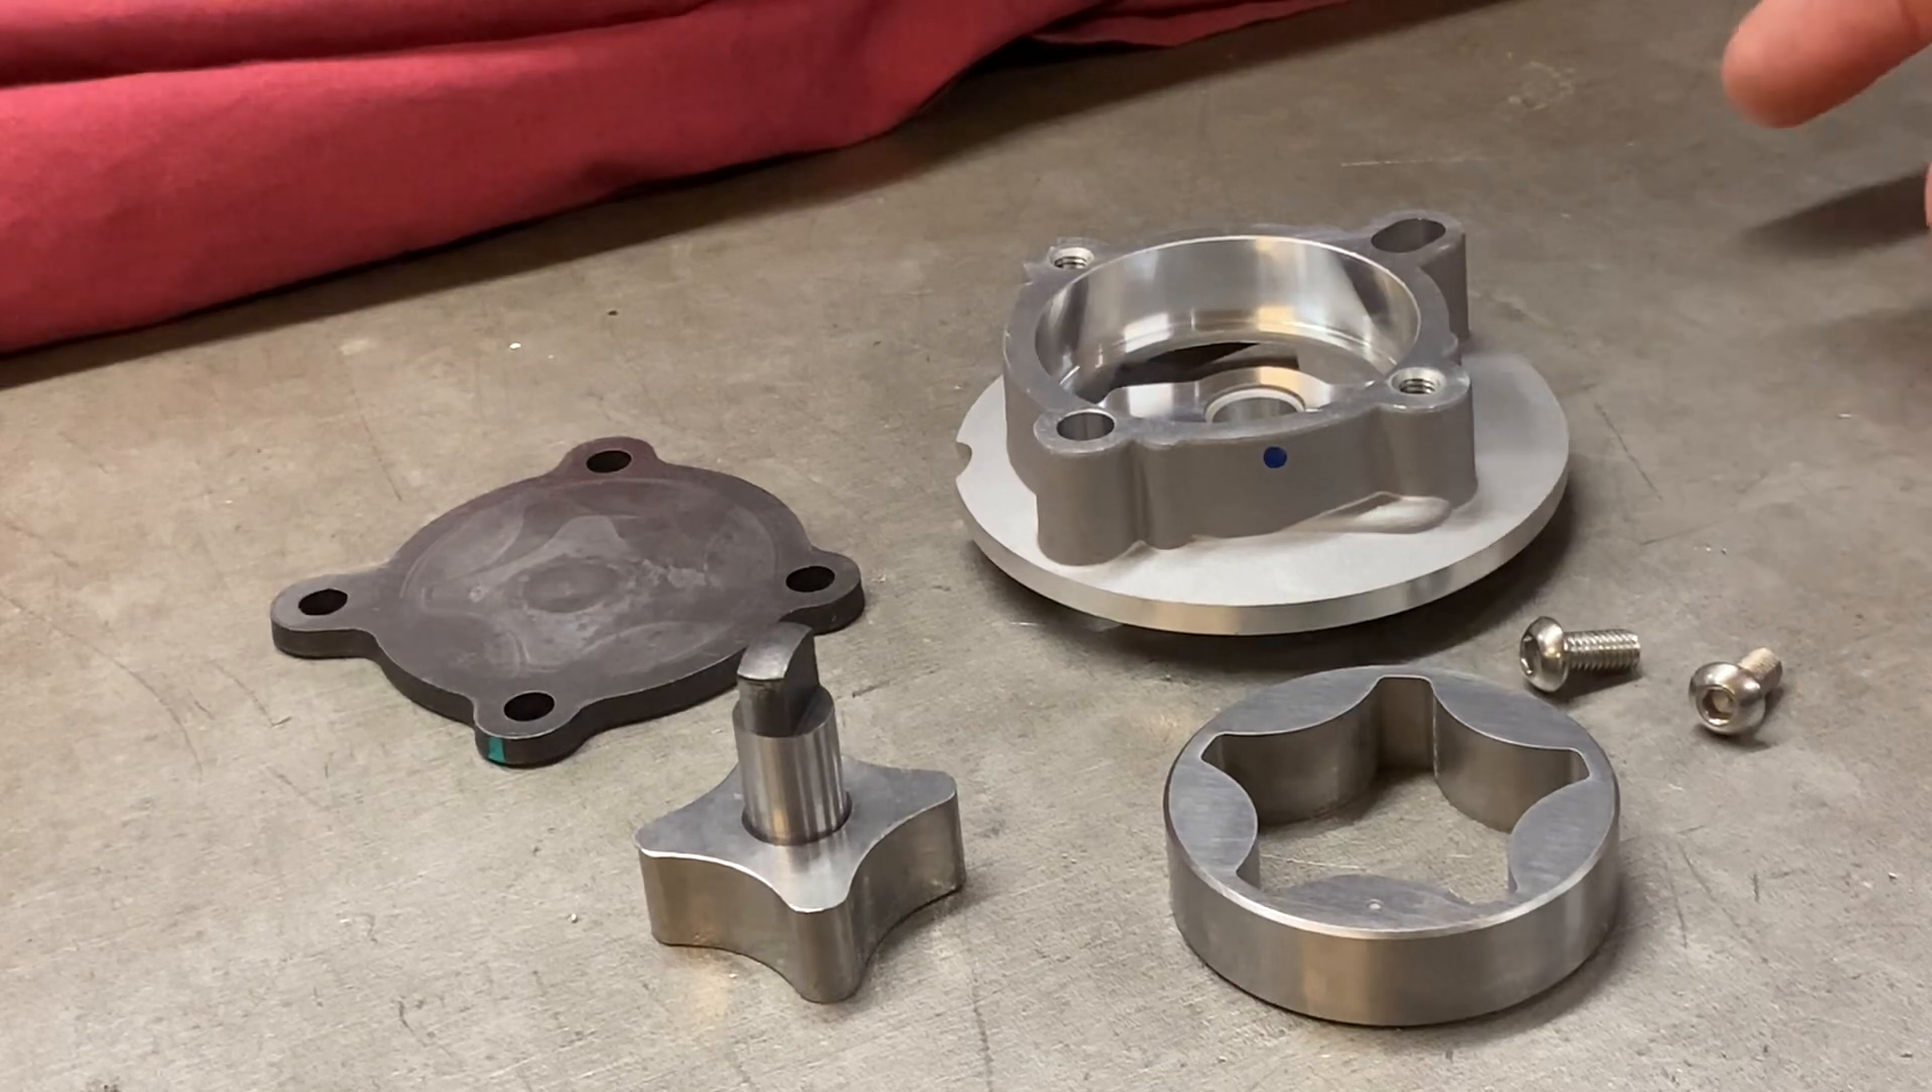Well here's one that I've stripped down and obviously you've got screws to hold the pump together.